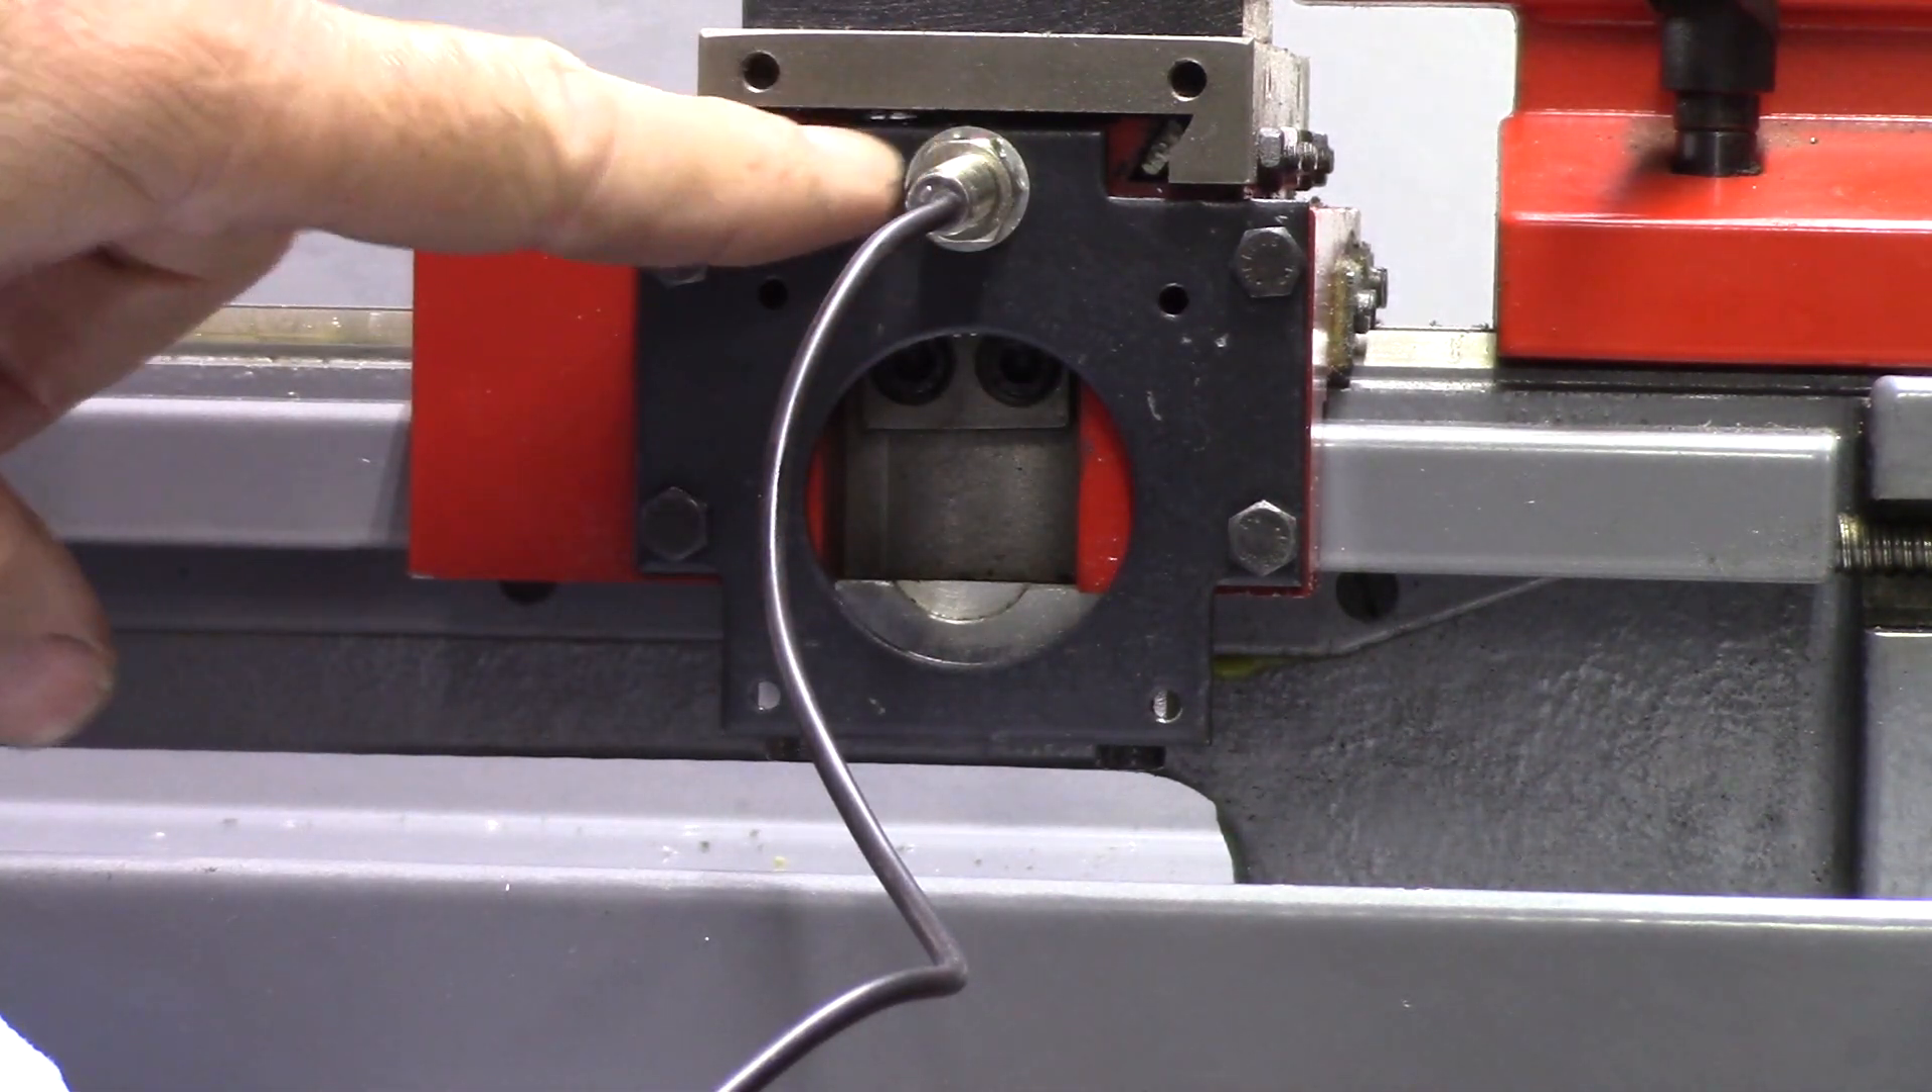So there's the uh hall effect sensor mounted up on the x-axis and of course the z-axis is the same.